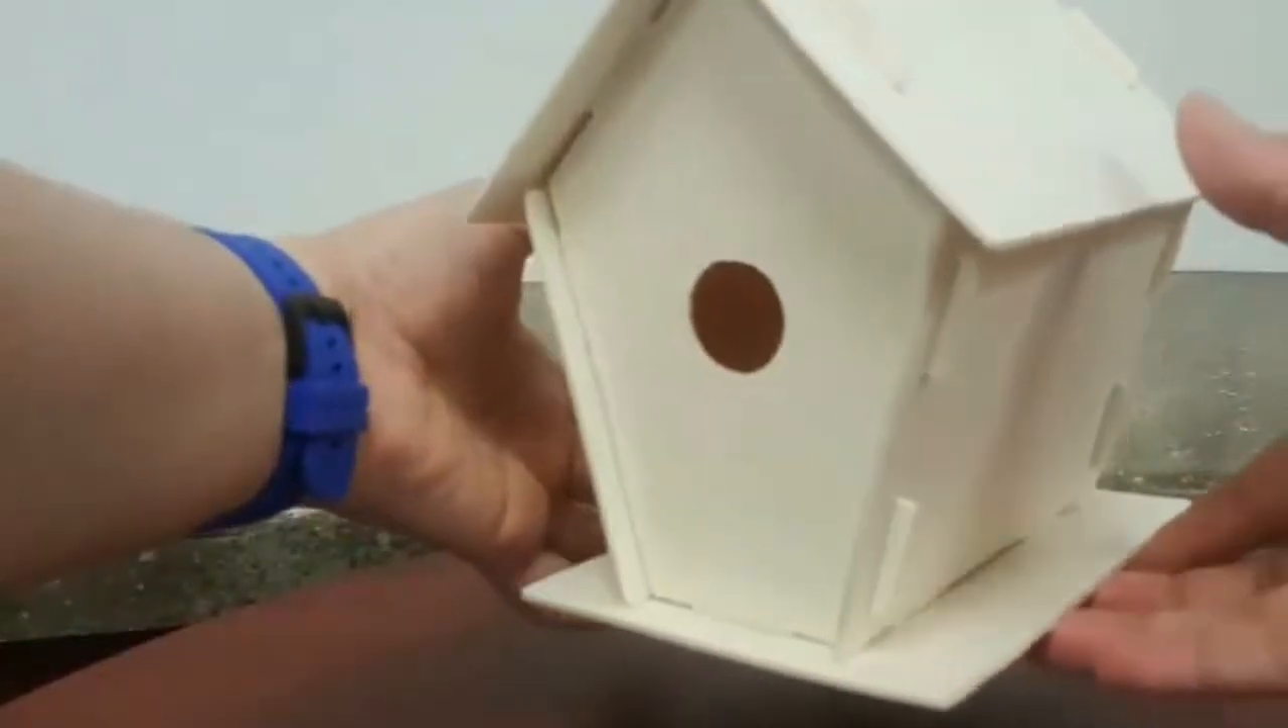And then our last piece is the one with all the slots and you're going to put all the slots in like this. And you have your completed birdhouse.